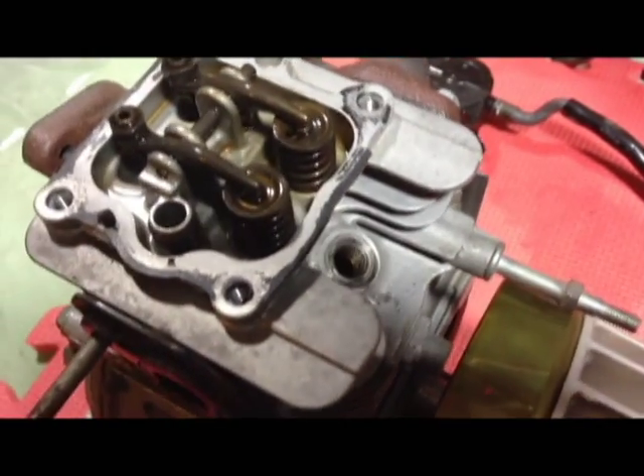Alright, I've got the valve cover off of the Honda EU 1000i 1 .8 horsepower Honda motor.